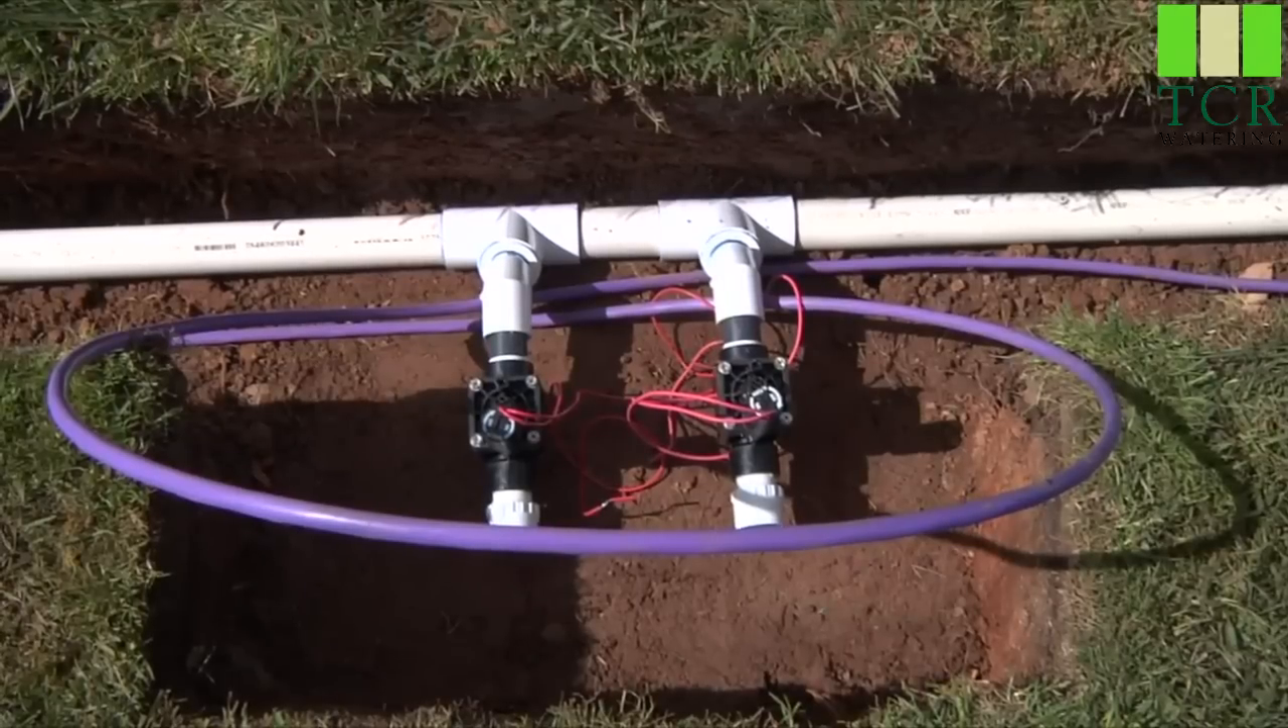The valves are already plumbed into the pipe and the ID wire has been run into the valve box area.